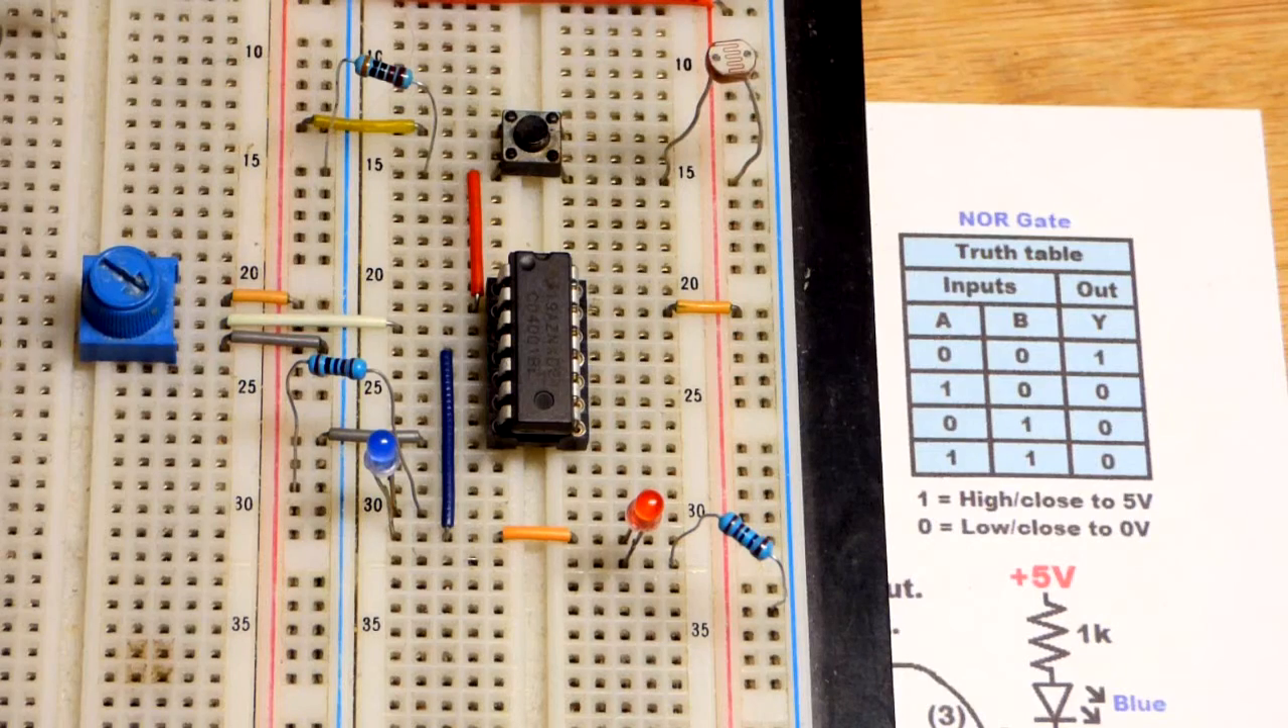So now we have the integrated circuit in the sockets already because it's a little tricky getting them lined up.